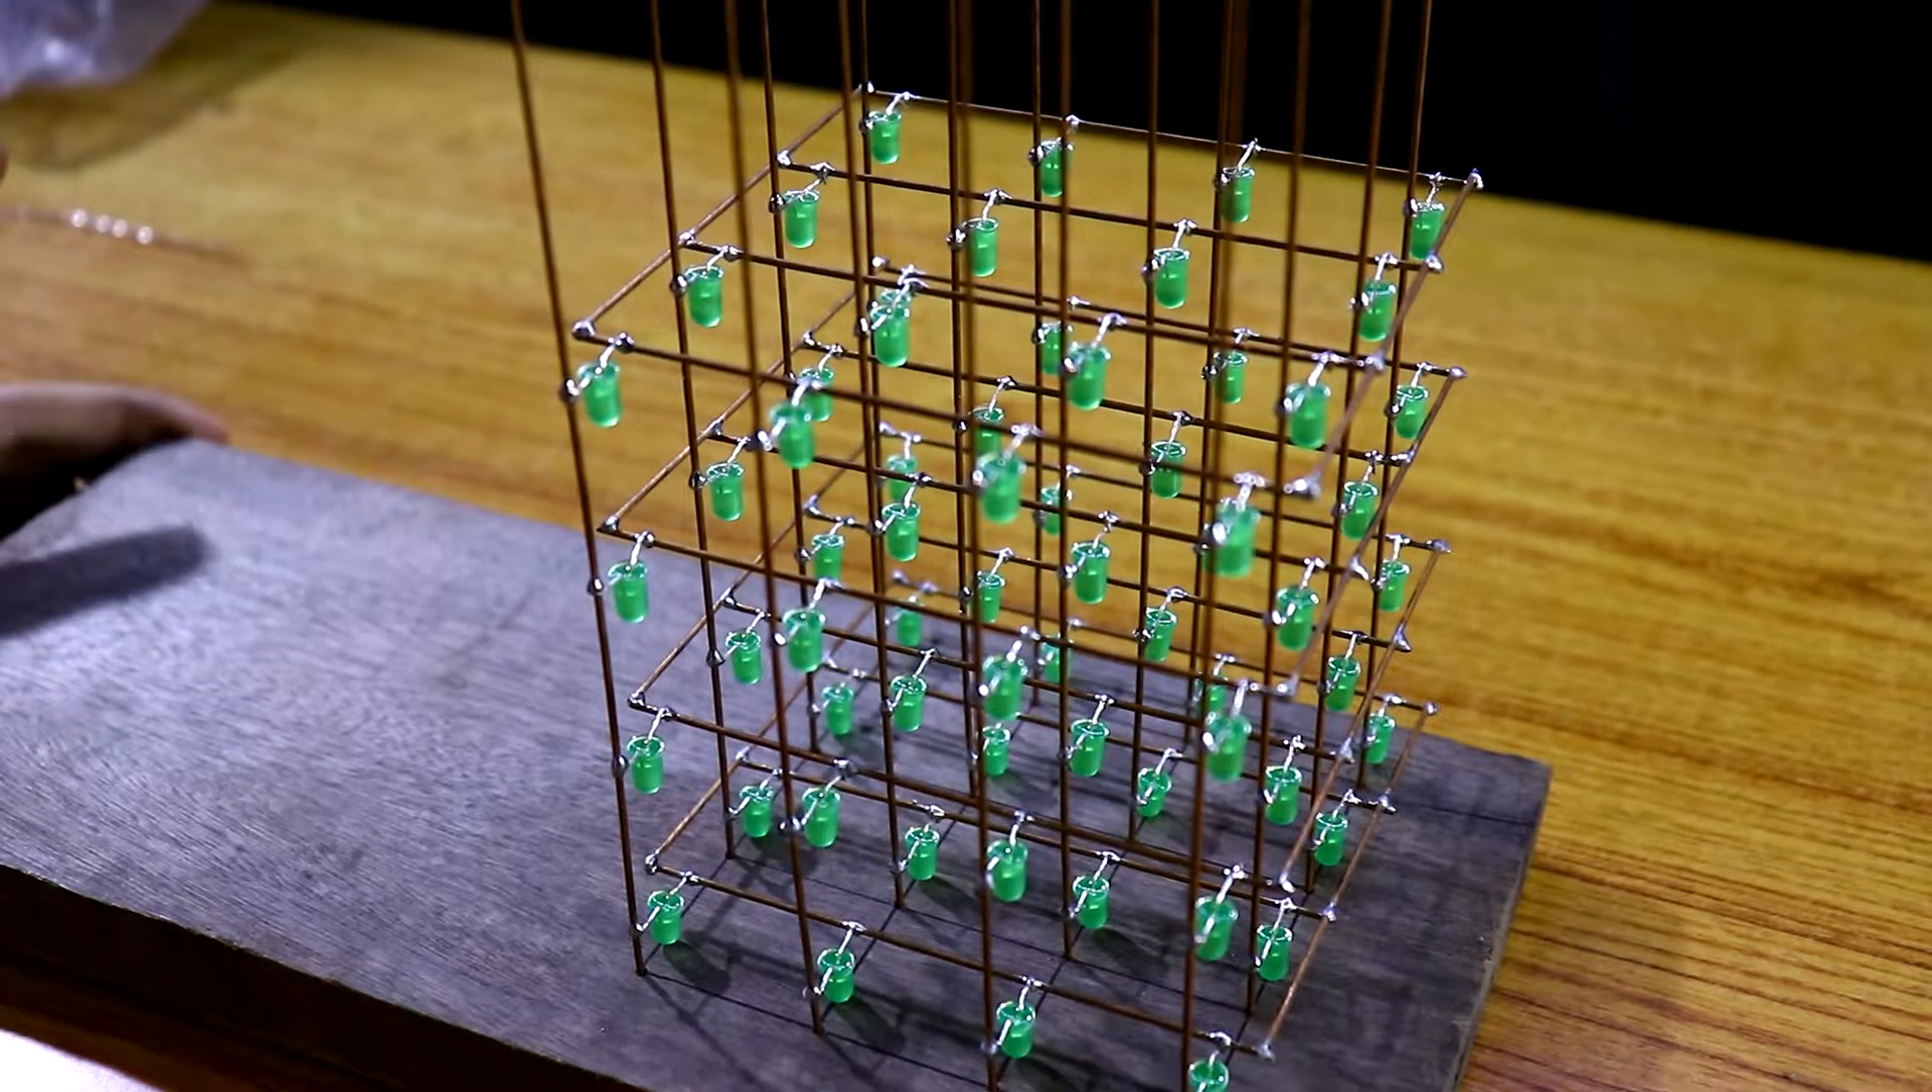So like this i have soldered all these four layers.